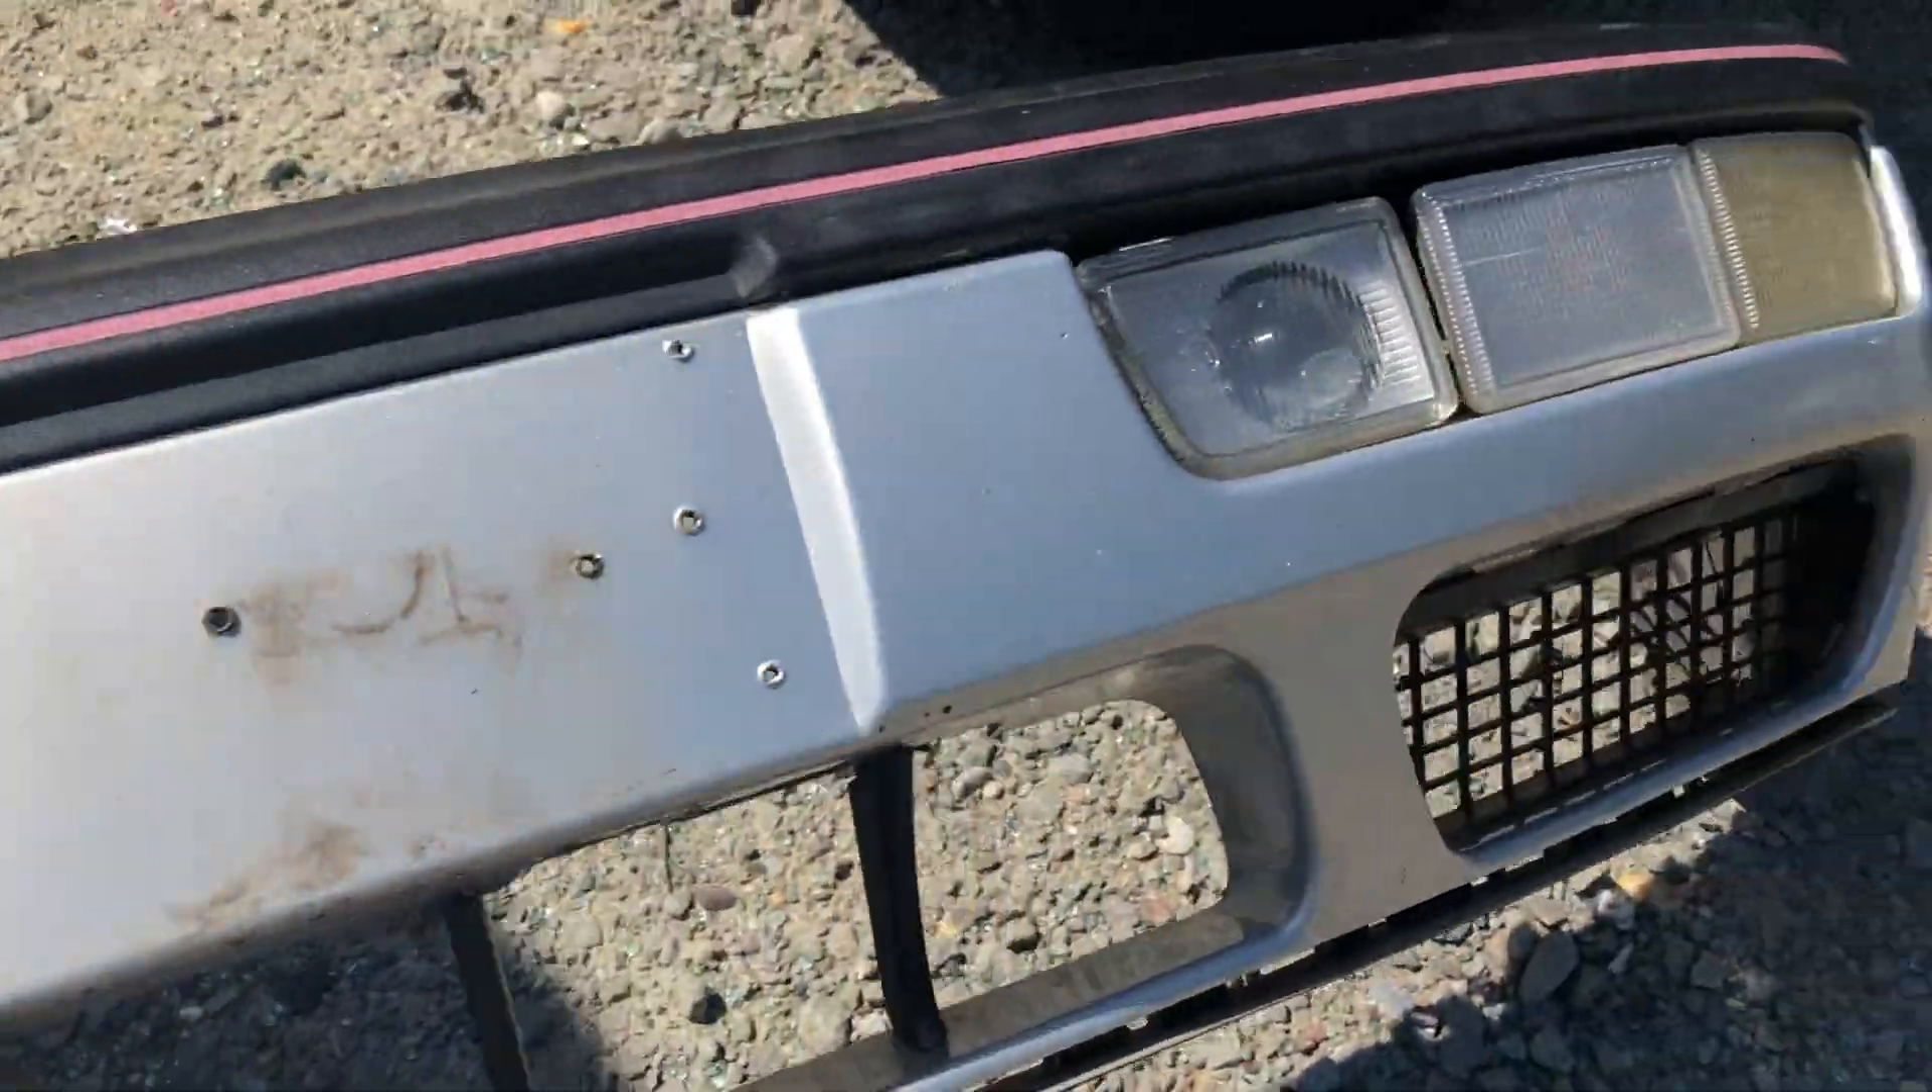But still, just about done with this car. Front bumper is now off complete with the really nice hella glass fog lights here and there.